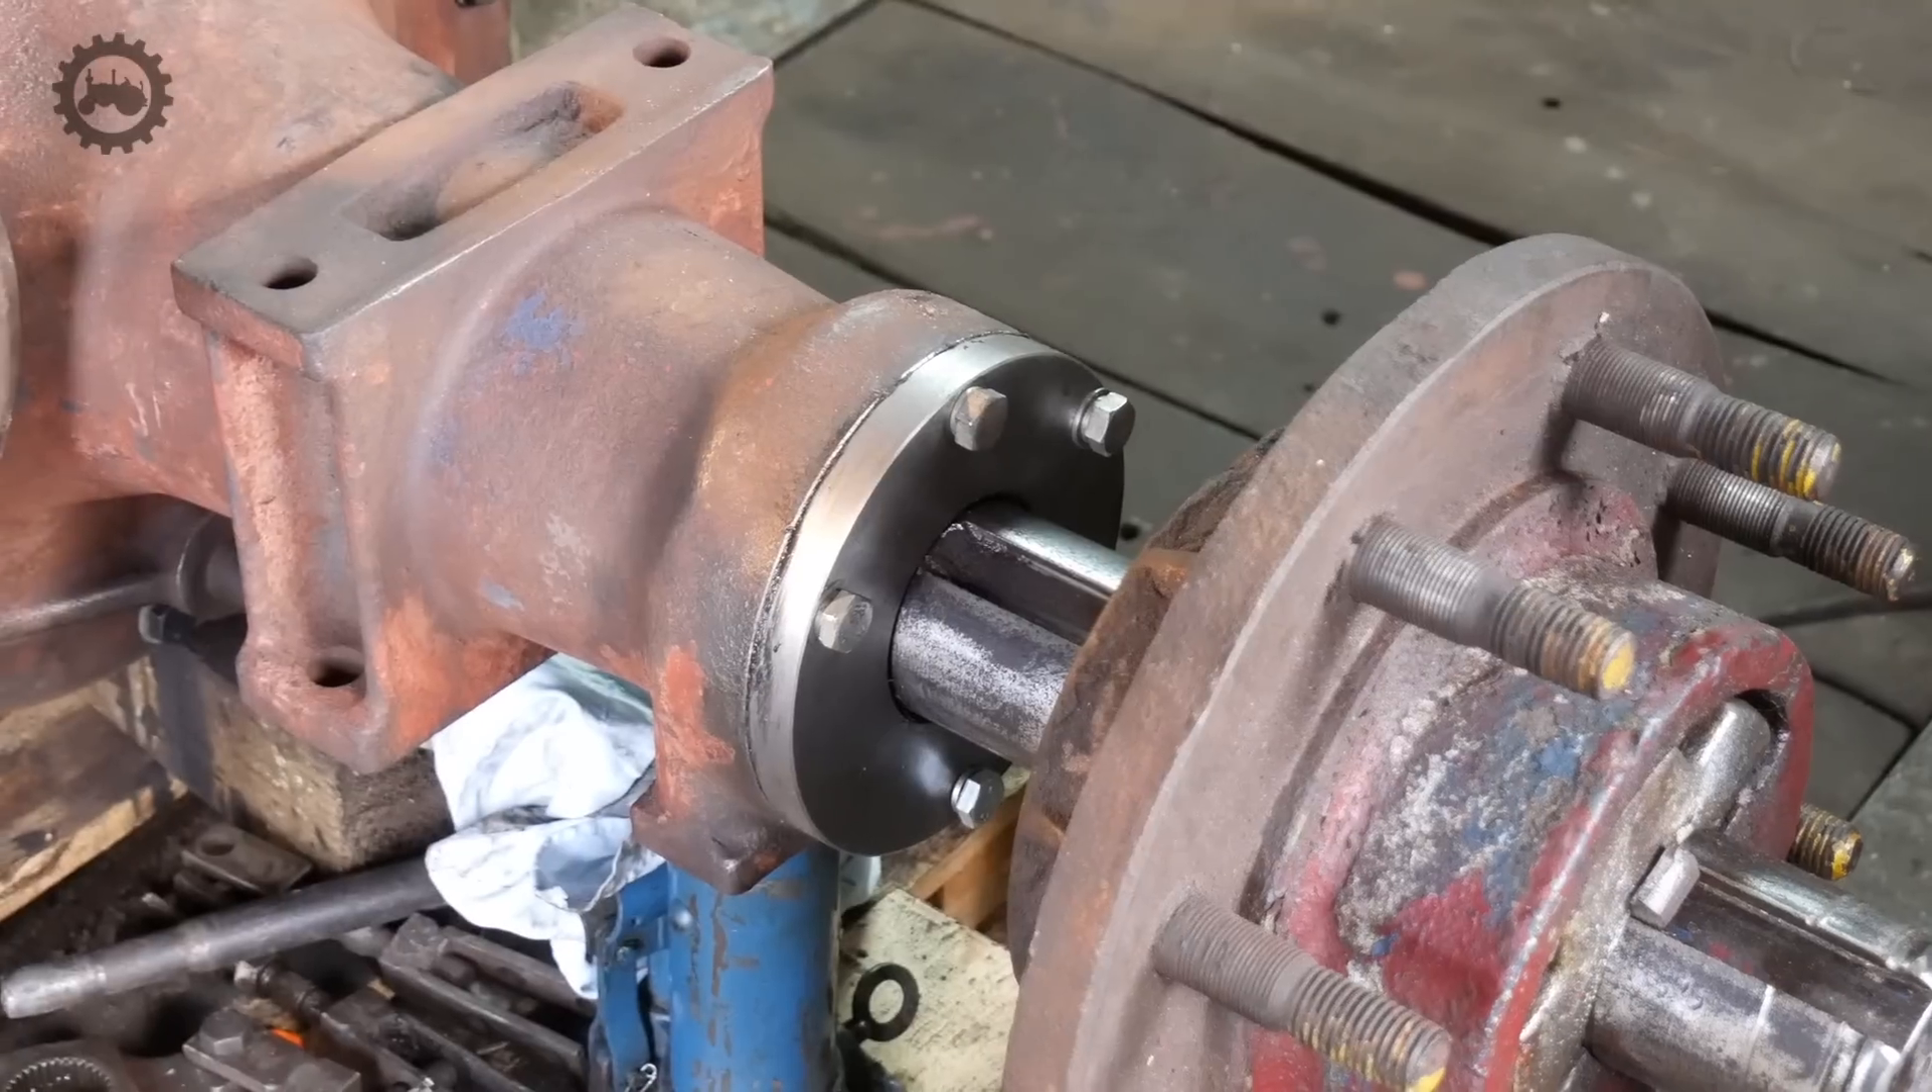Oryginalnie jest tam tylko taka blacha, ona była bardzo powycierana, a tutaj są takie solidne krążki przykręcone i wstawione są uszczelniacze nowe, także miejmy nadzieję, że teraz będzie to lepiej funkcjonowało.